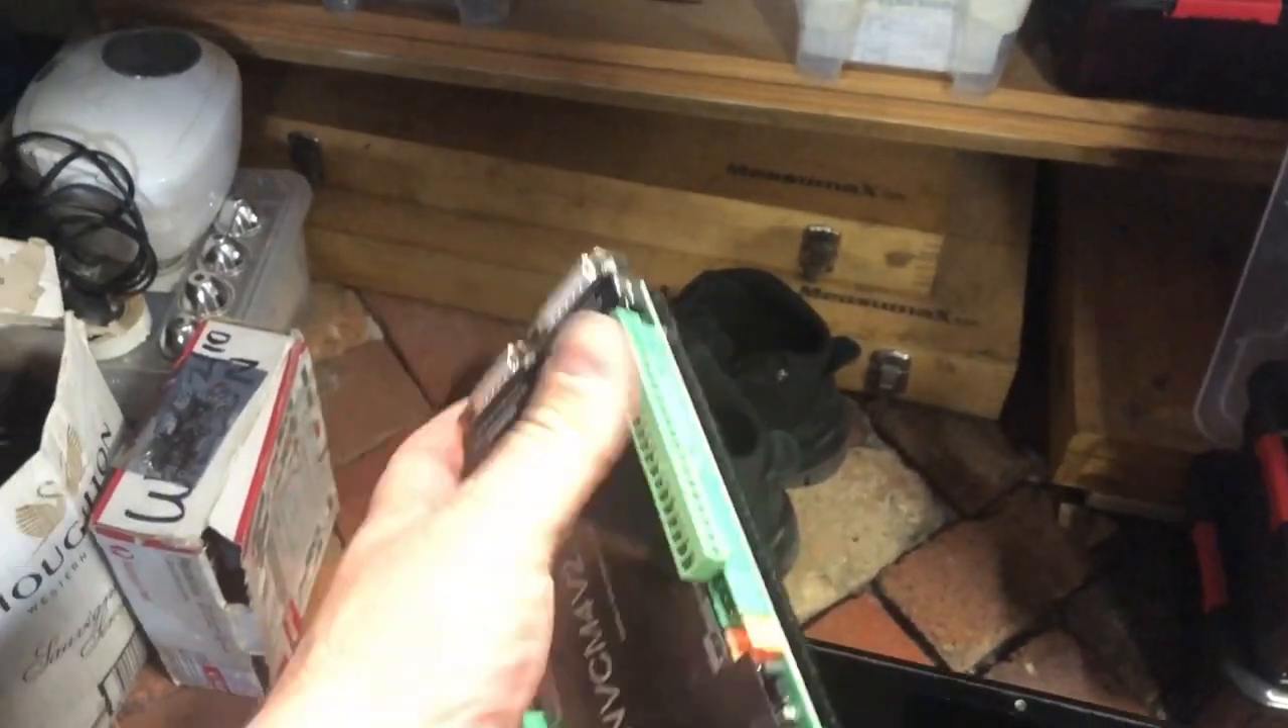This is our board. Our output ports are currently not wired up to anything.